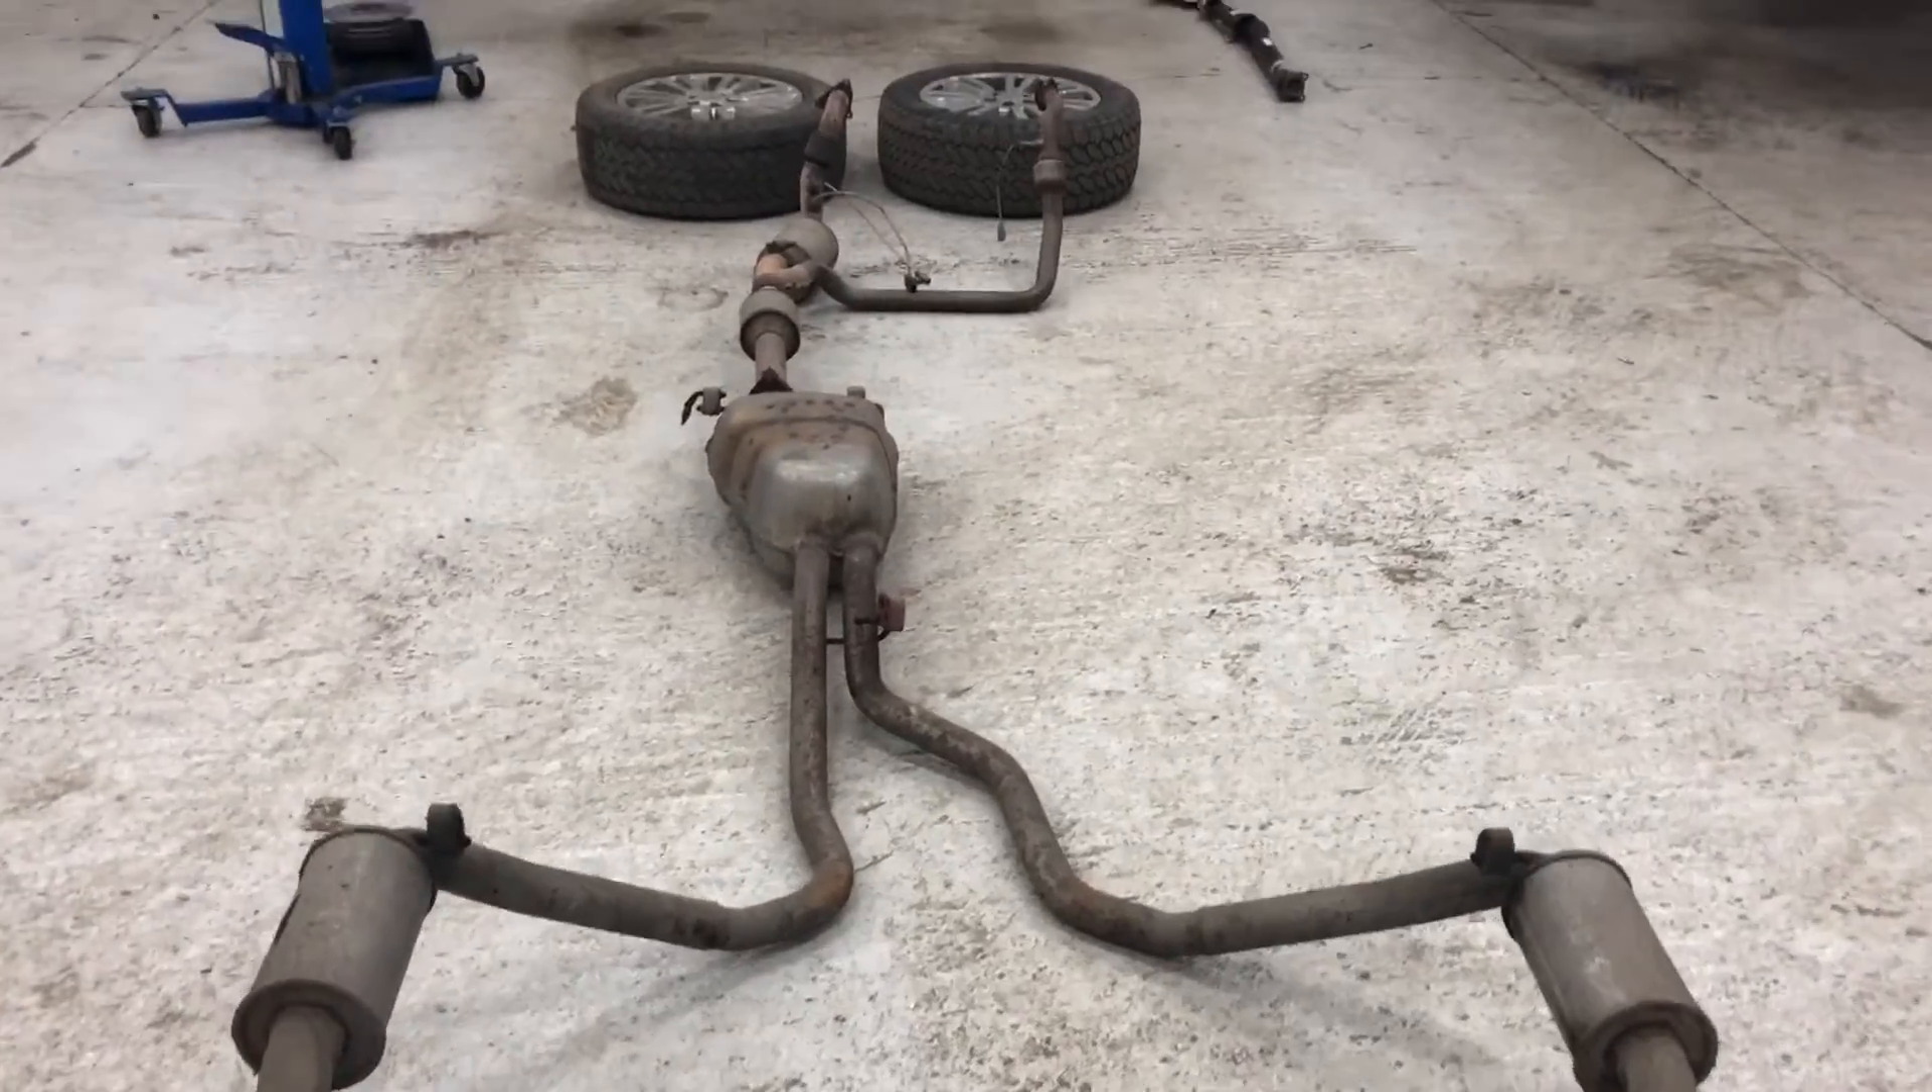So here's the complete exhaust system removed in one unit from the vehicle which is this one up here.